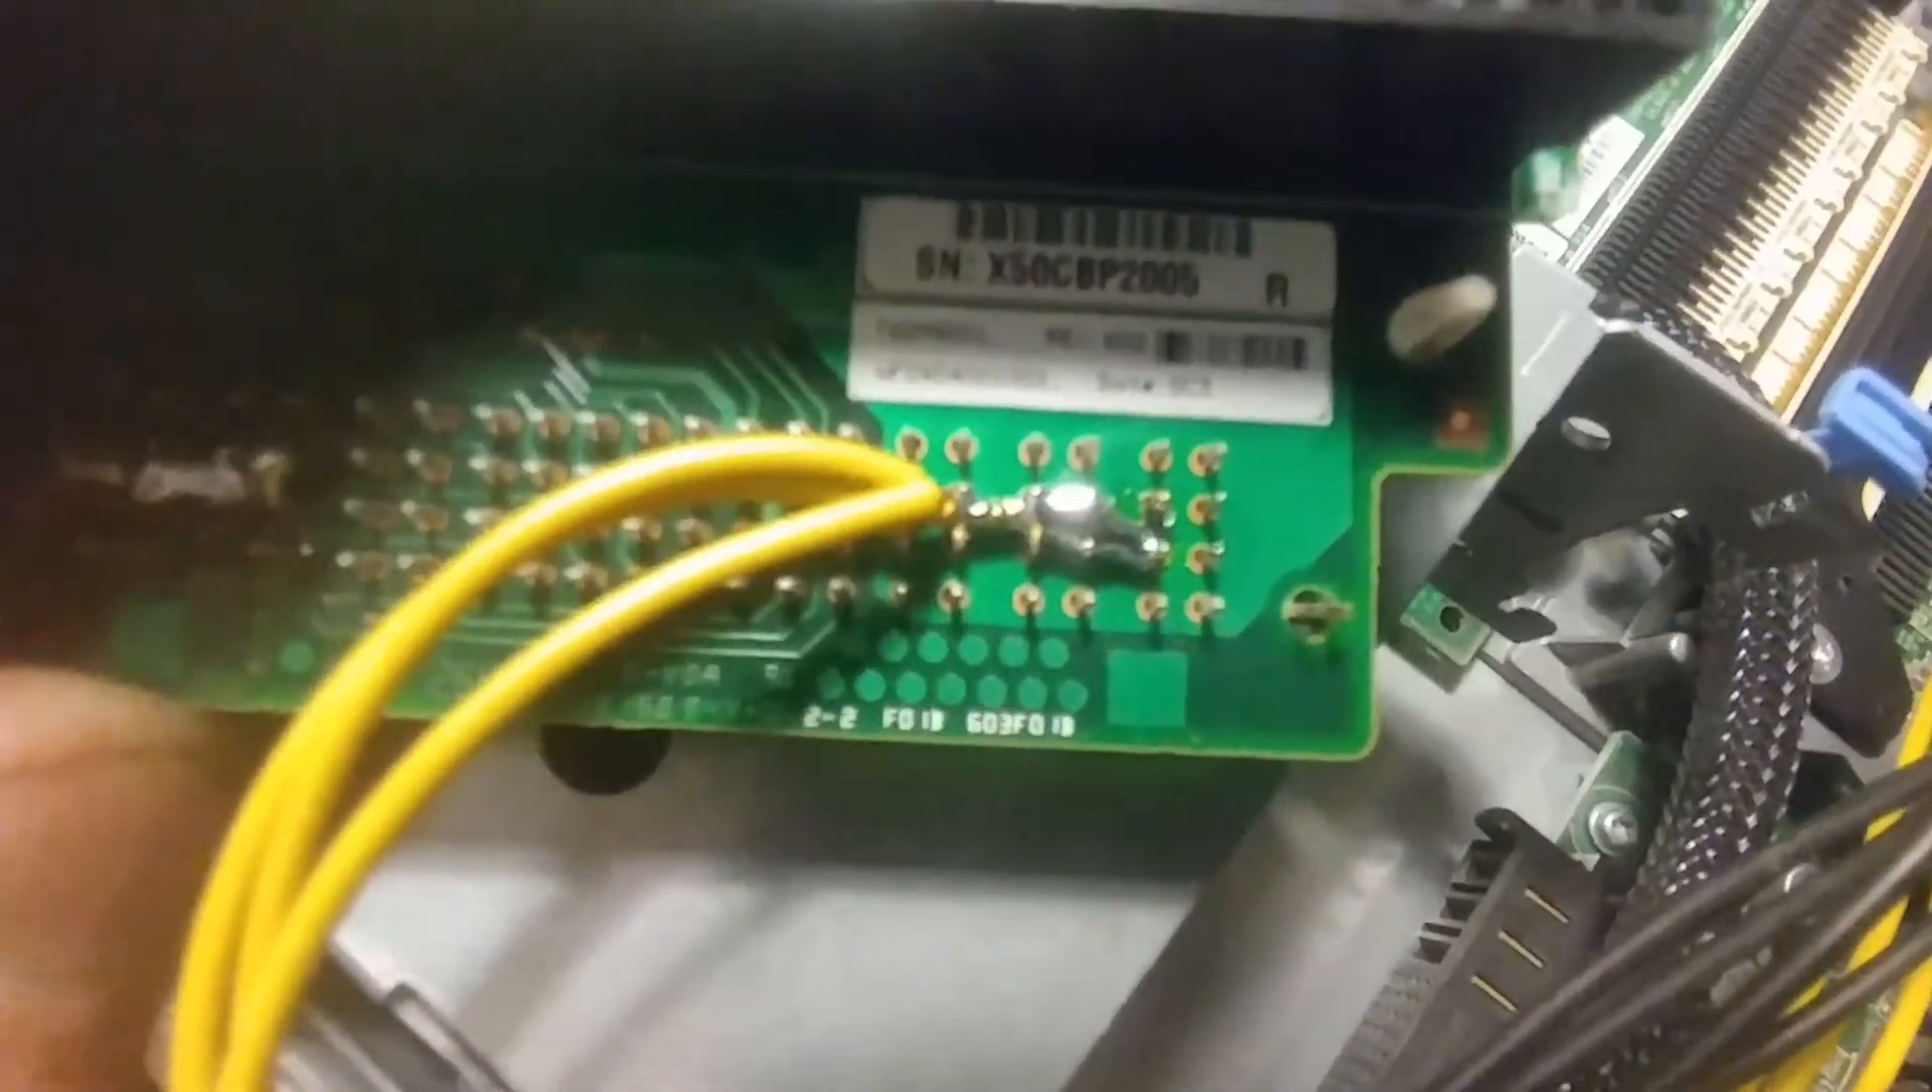And I soldered all the 12 volt positive wires right in the middle on this side where there's a nice big fat trace so that you can see where those connectors come through.